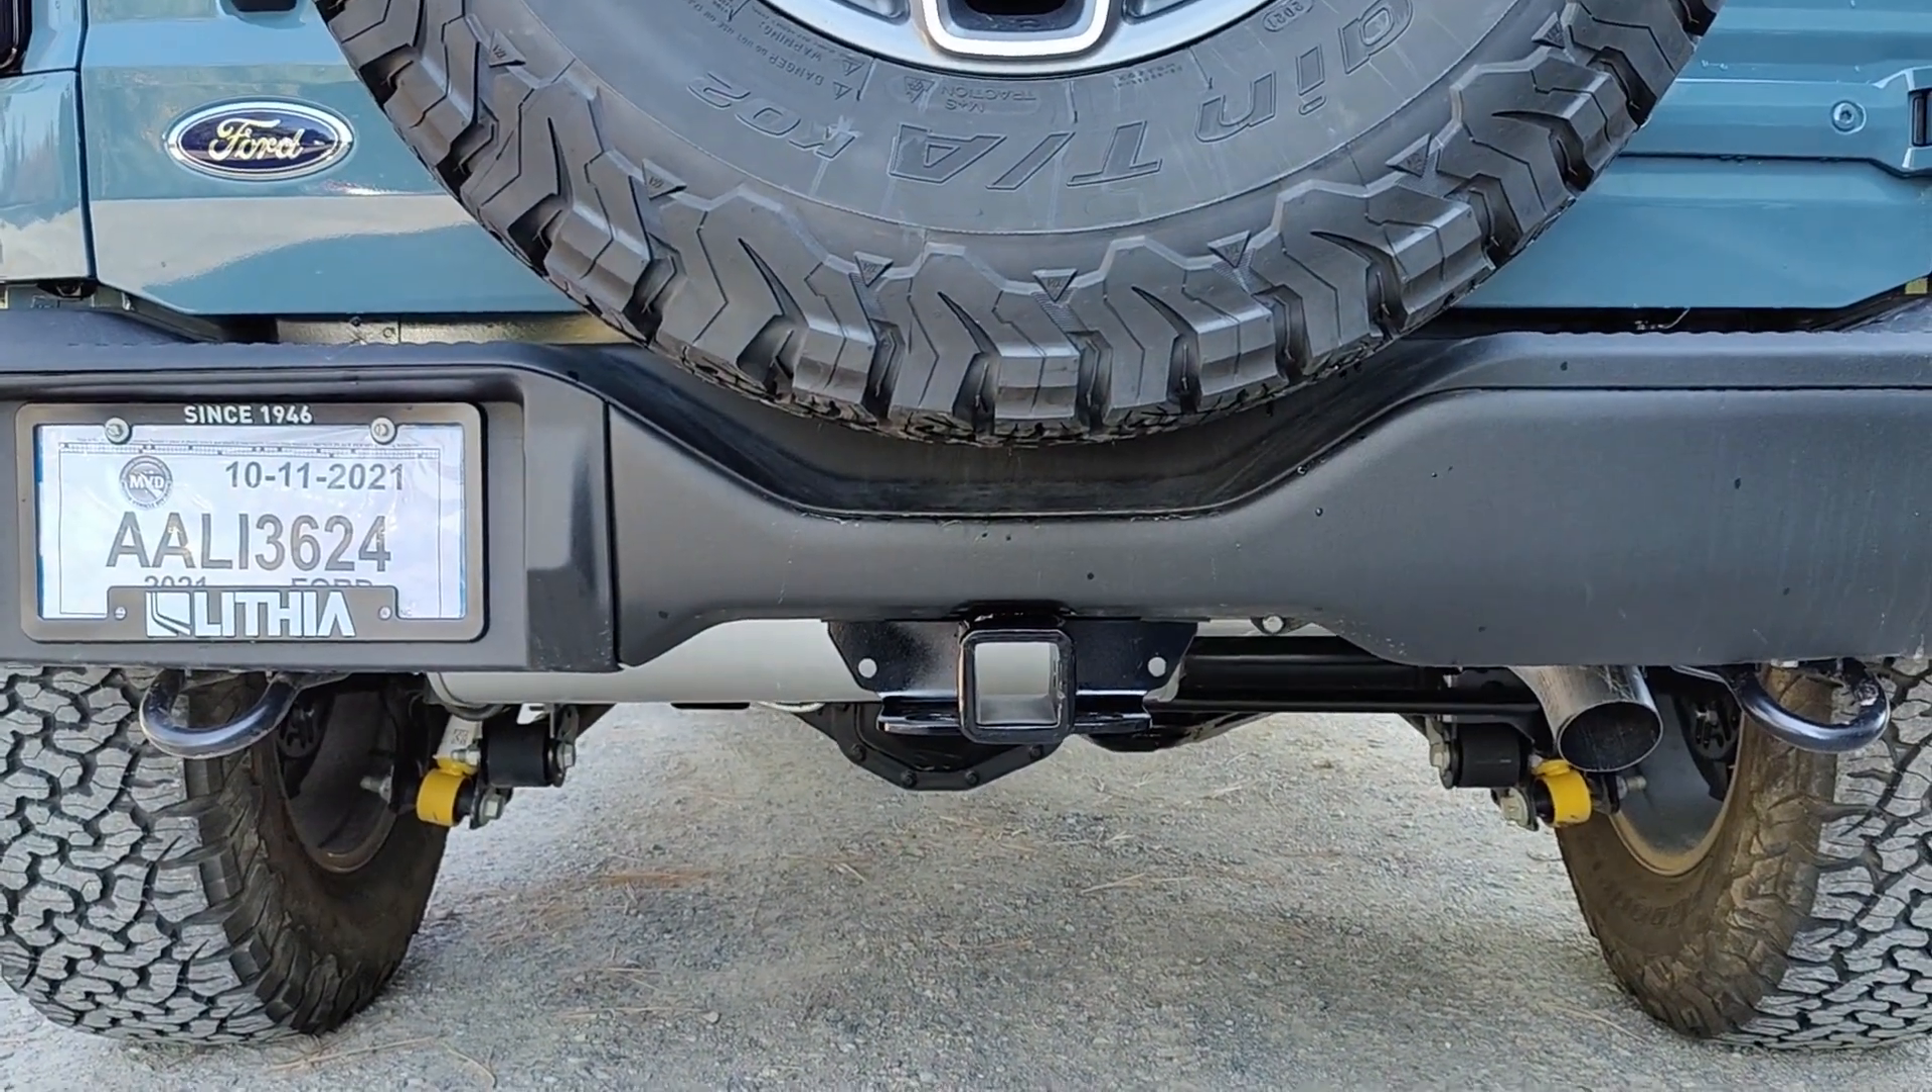Okay, now we take a look from the back with the job completed. We've got our receiver hitch mounted down here.